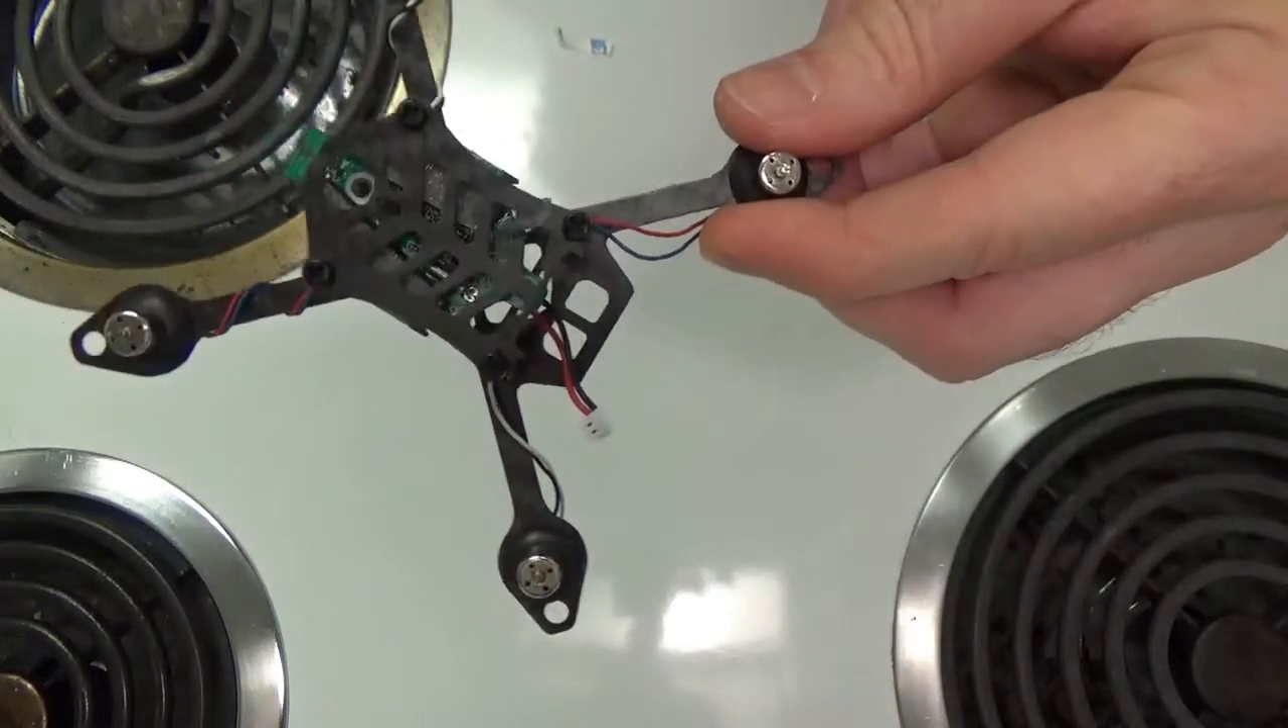All right so the flight controller motors are now attached.